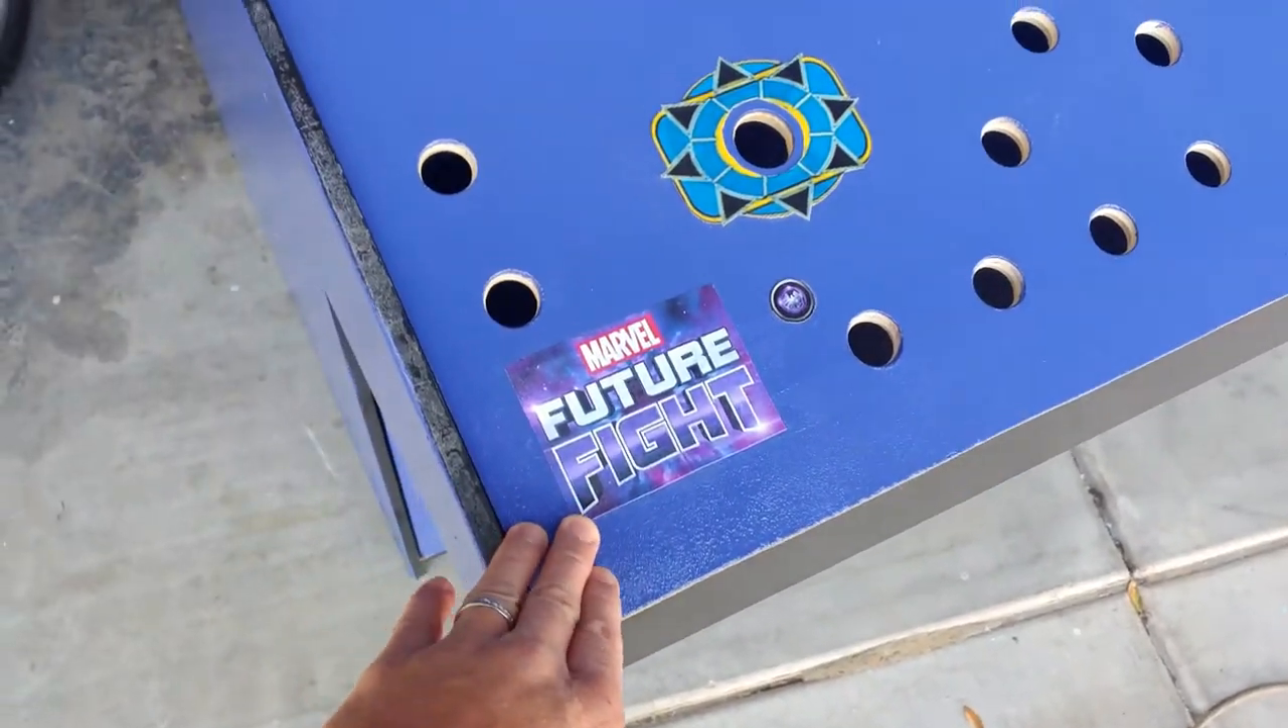We've got our control panel put on I haven't added the buttons or done the wiring but I want to tell you guys really quick about the graphics.